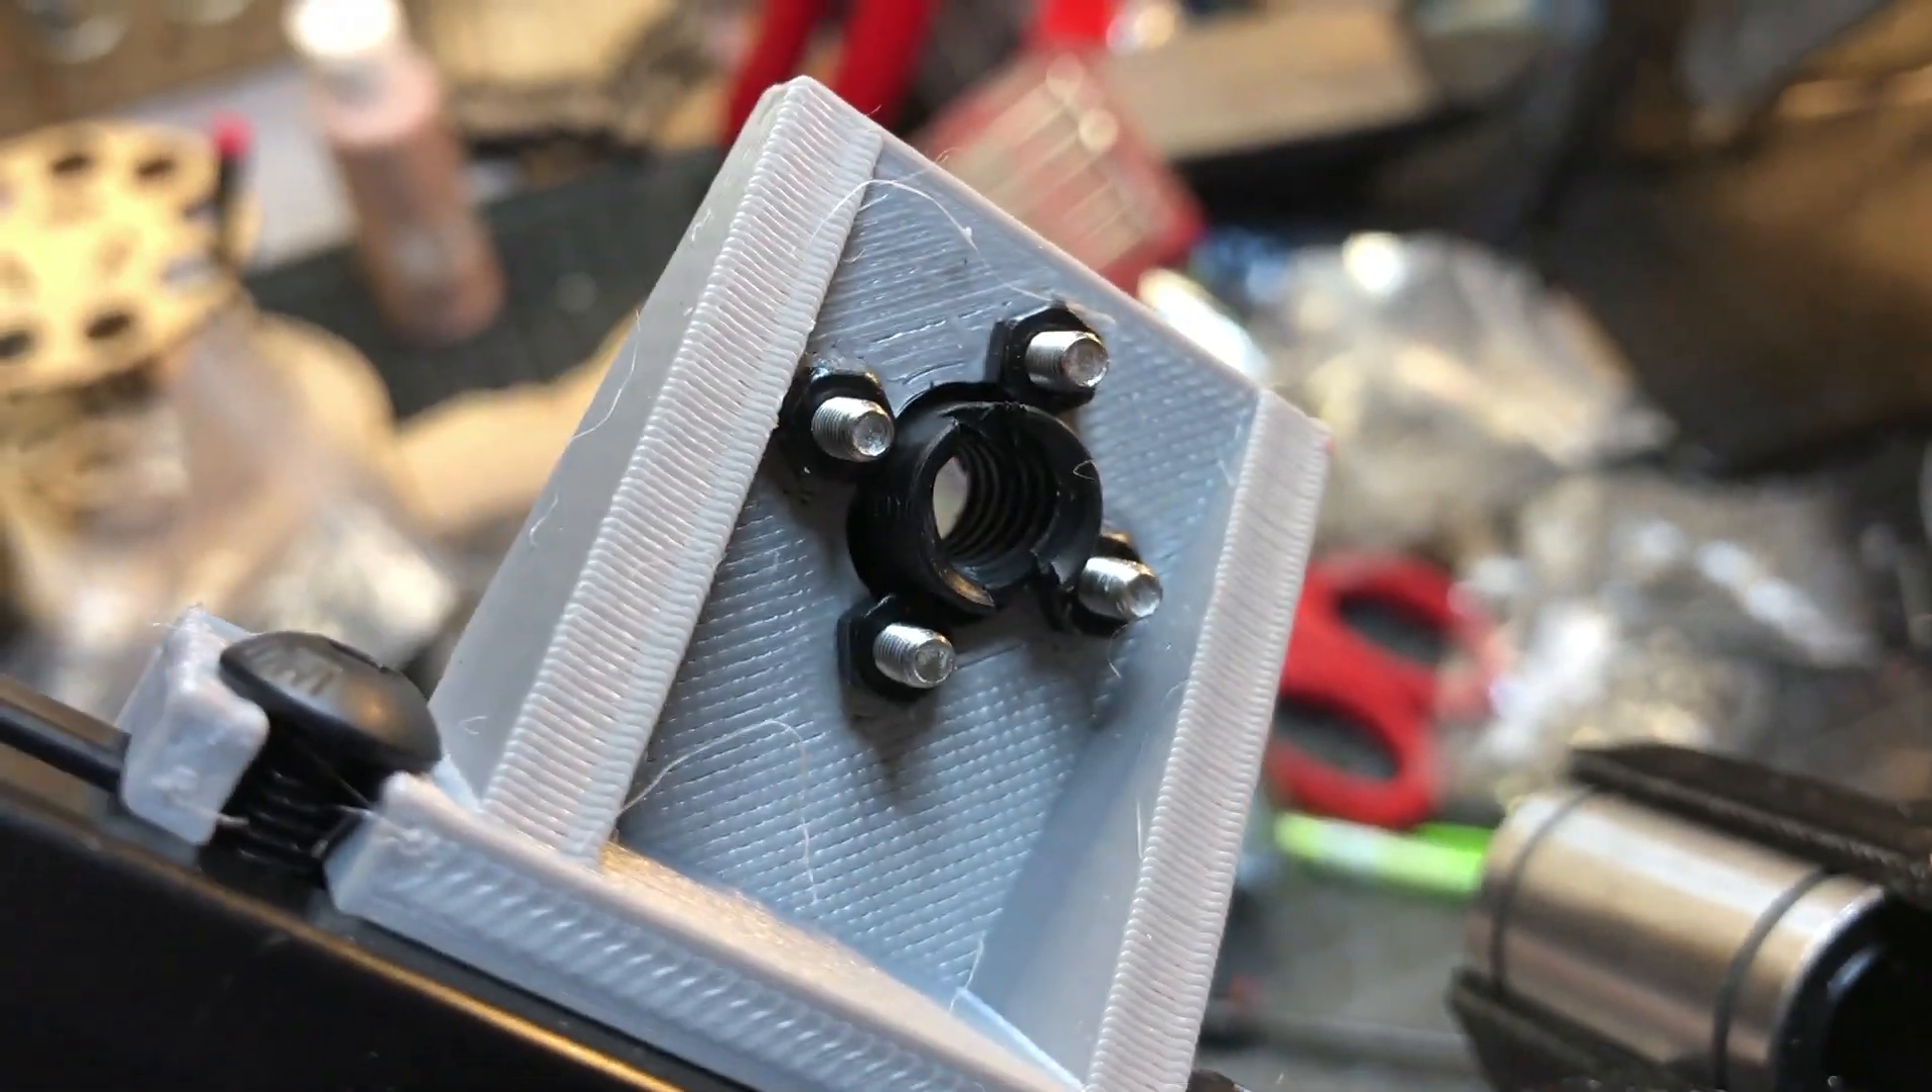Alright, I've got the nuts in and the screws in.